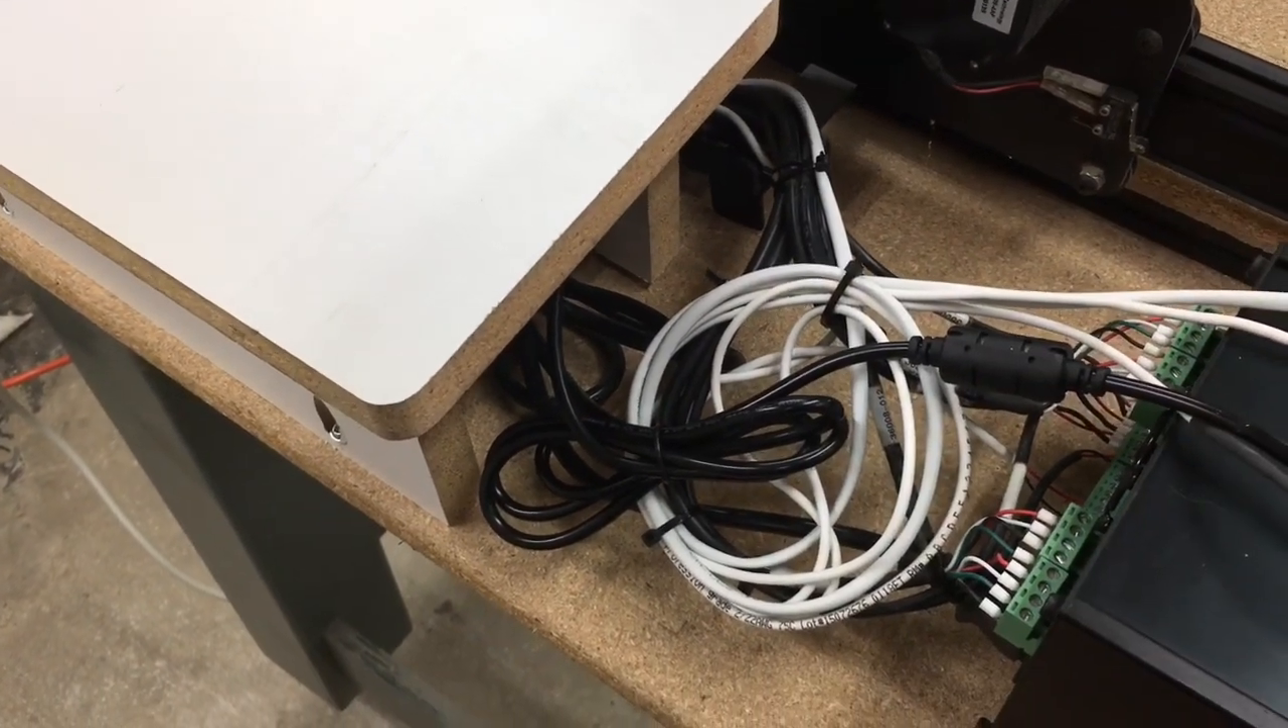And I went ahead and secured all the wire, the excess wire I just rolled up, and put the ties on it to hold it in place.